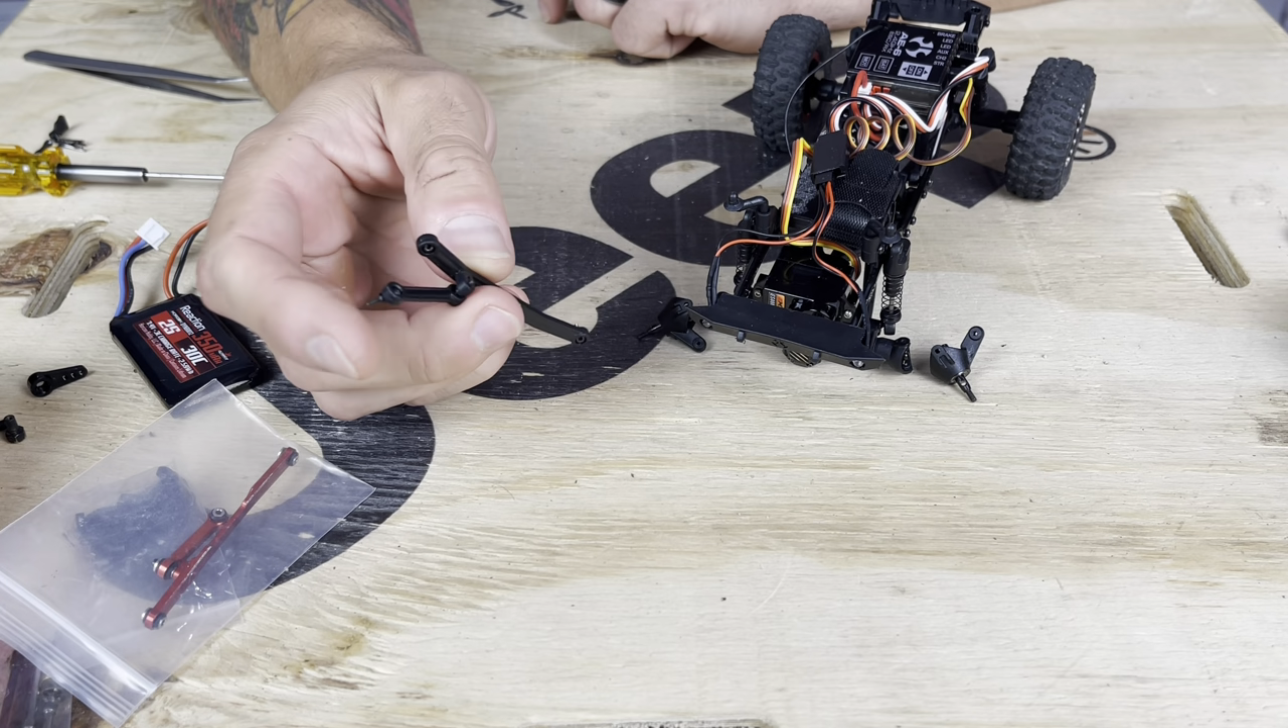So we've got the front end pretty much apart.